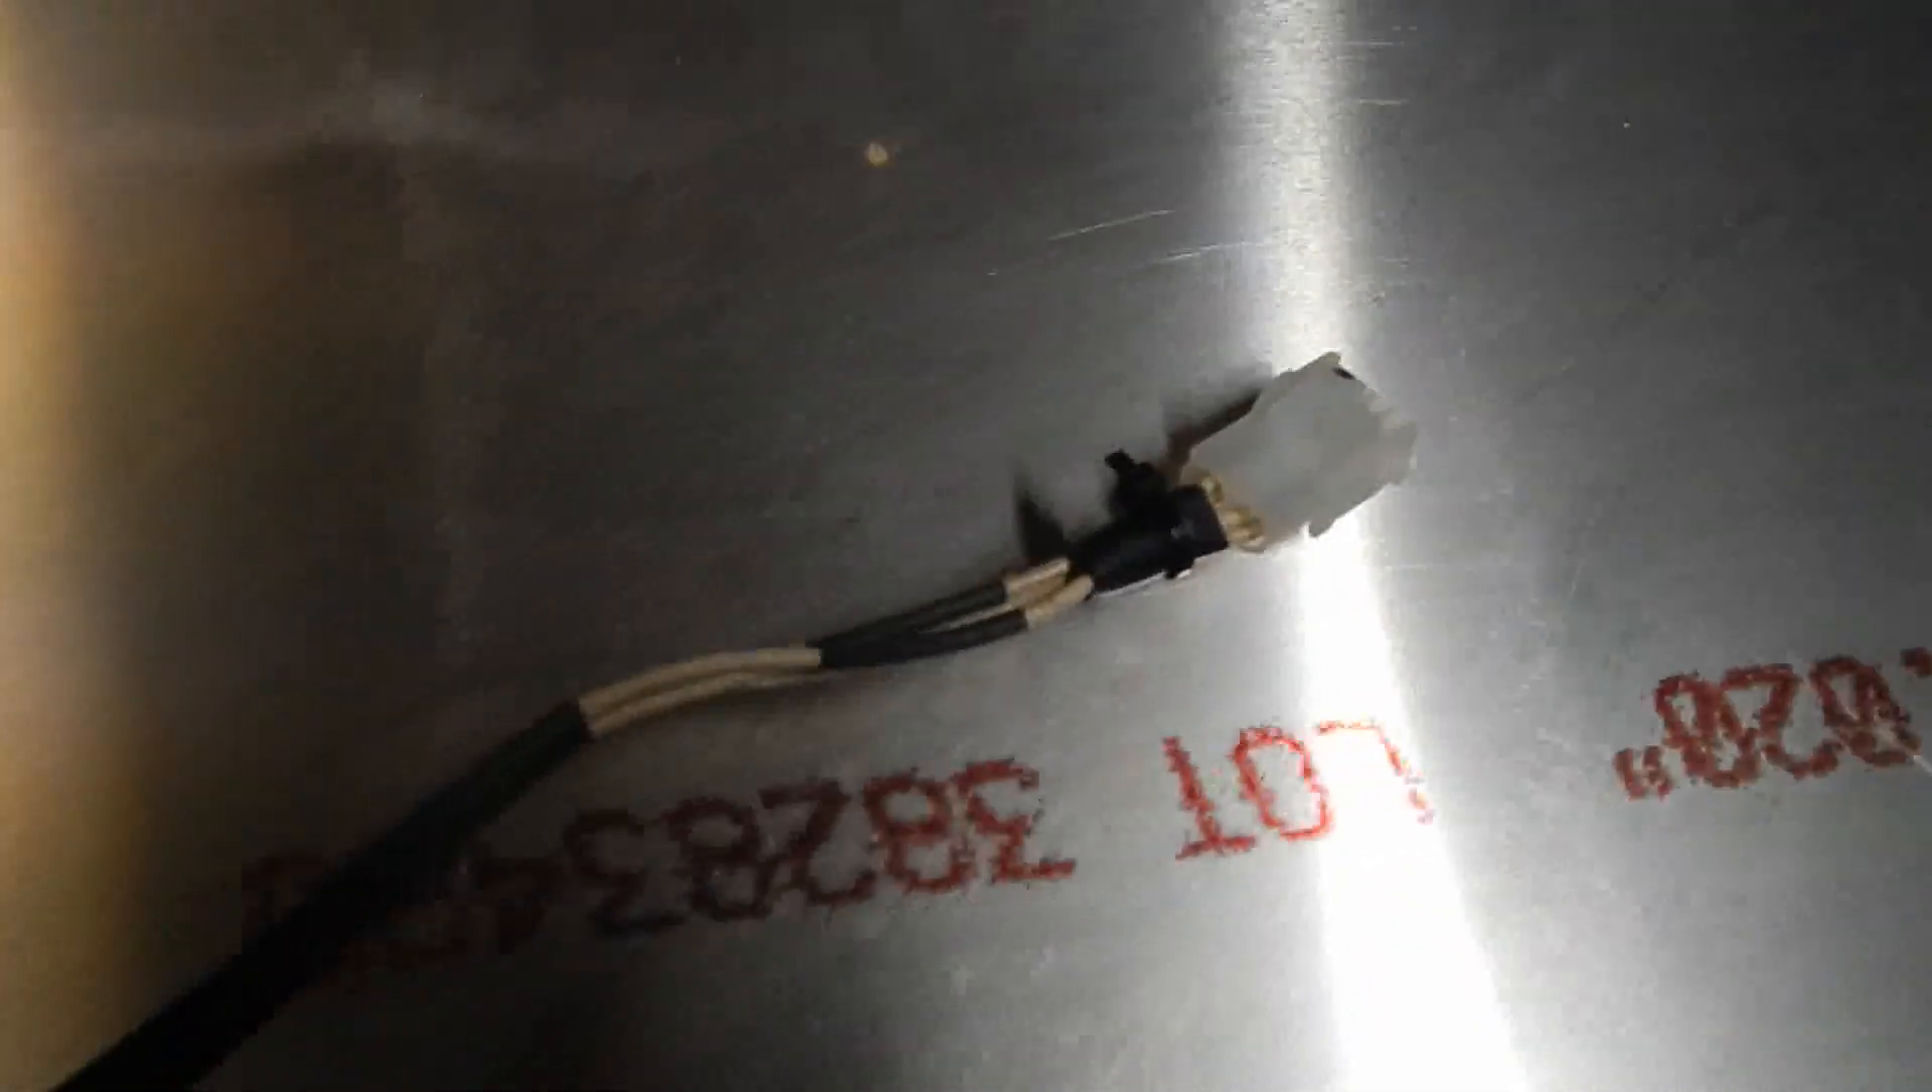I, uh, put a Molex, uh, plug on the end for my heater.